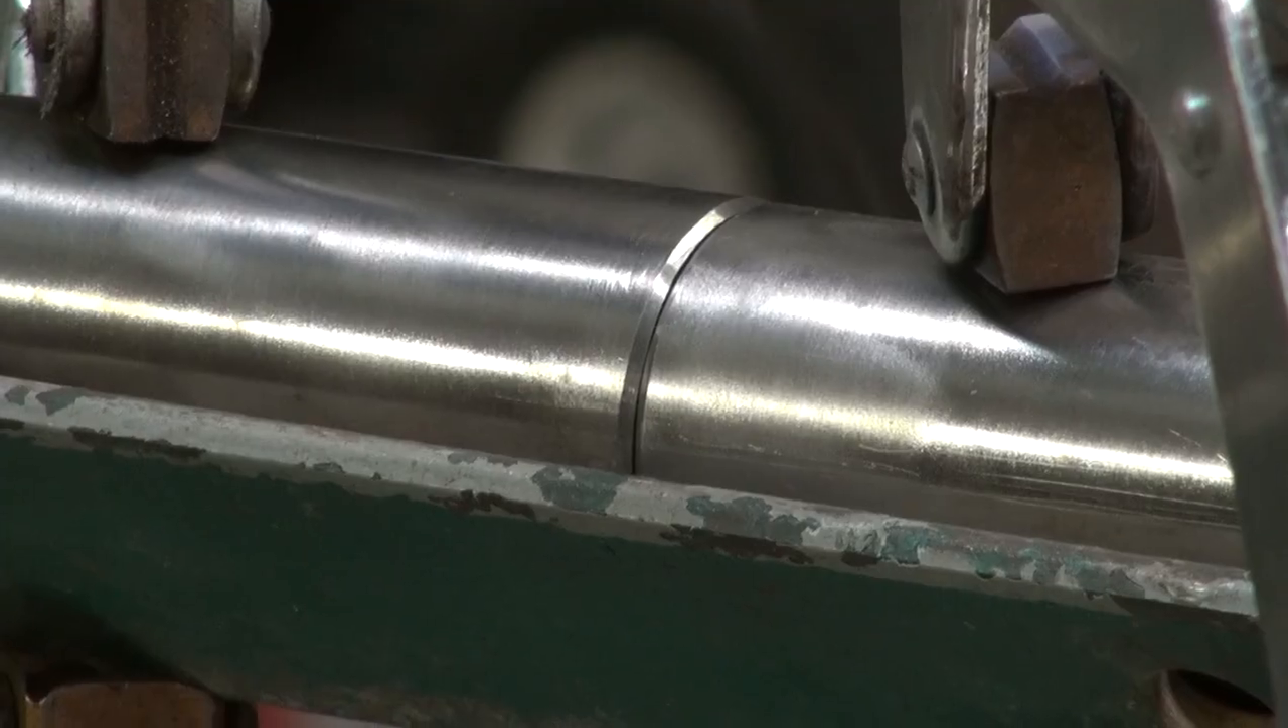So, now we've just got a real nice joint right there. Butt's up nice and tight.